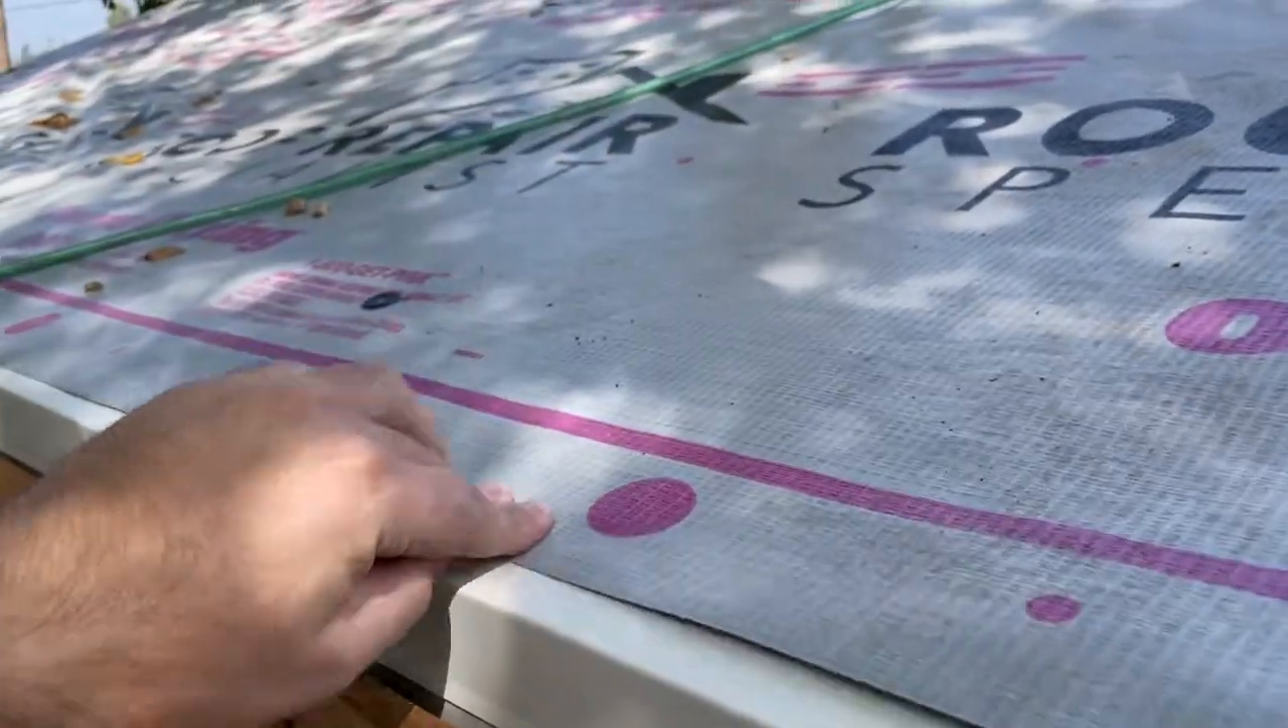Now we've got our underlayment installed.